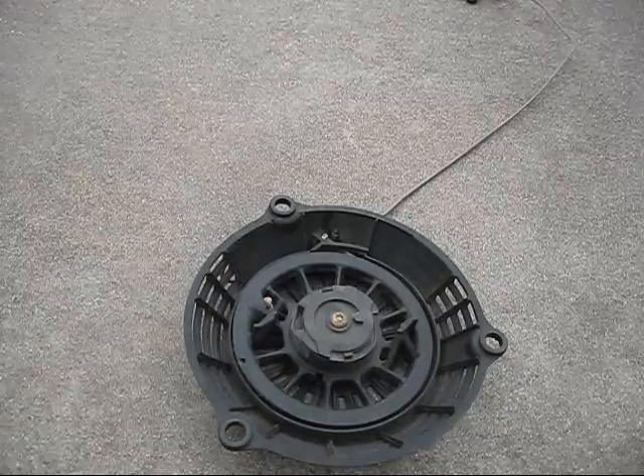Alright, so now we've got the recoil off.